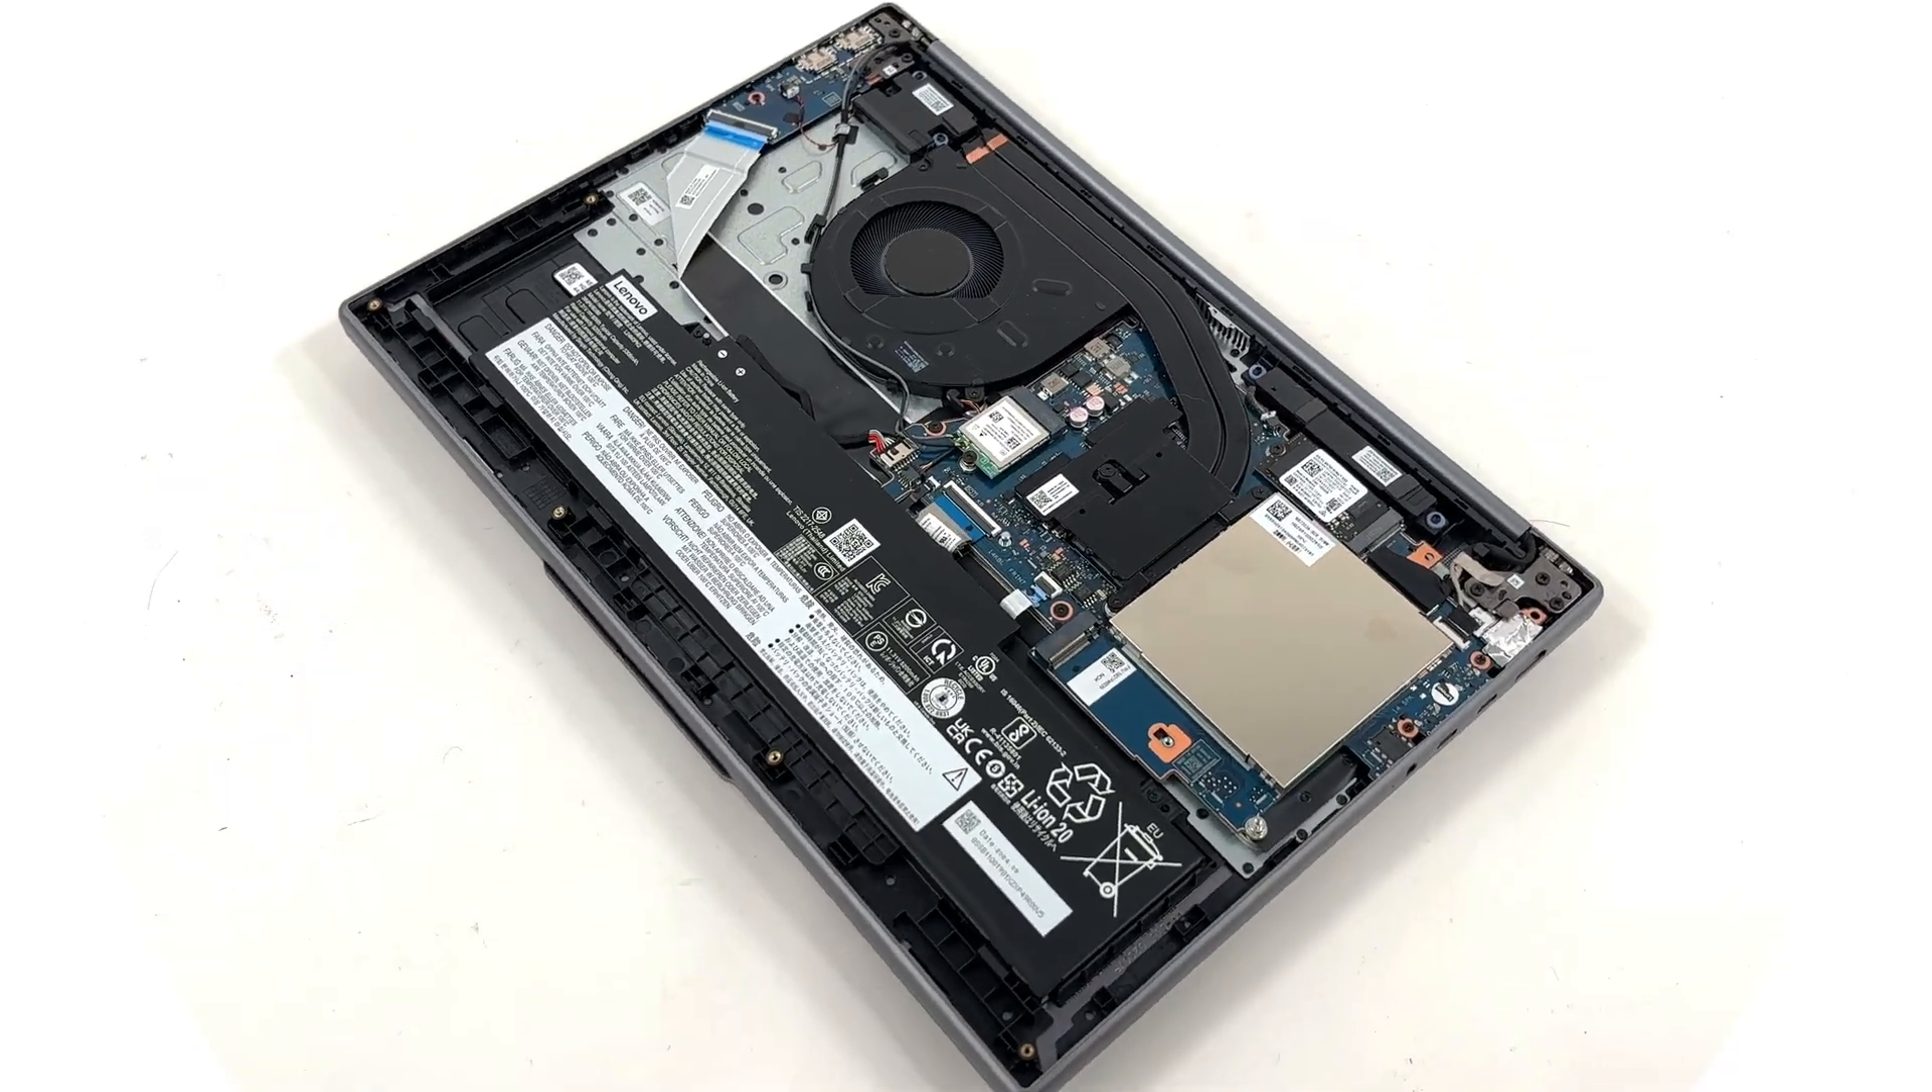This is how the IdeaPad Slim 5i looks with its bottom cover removed.